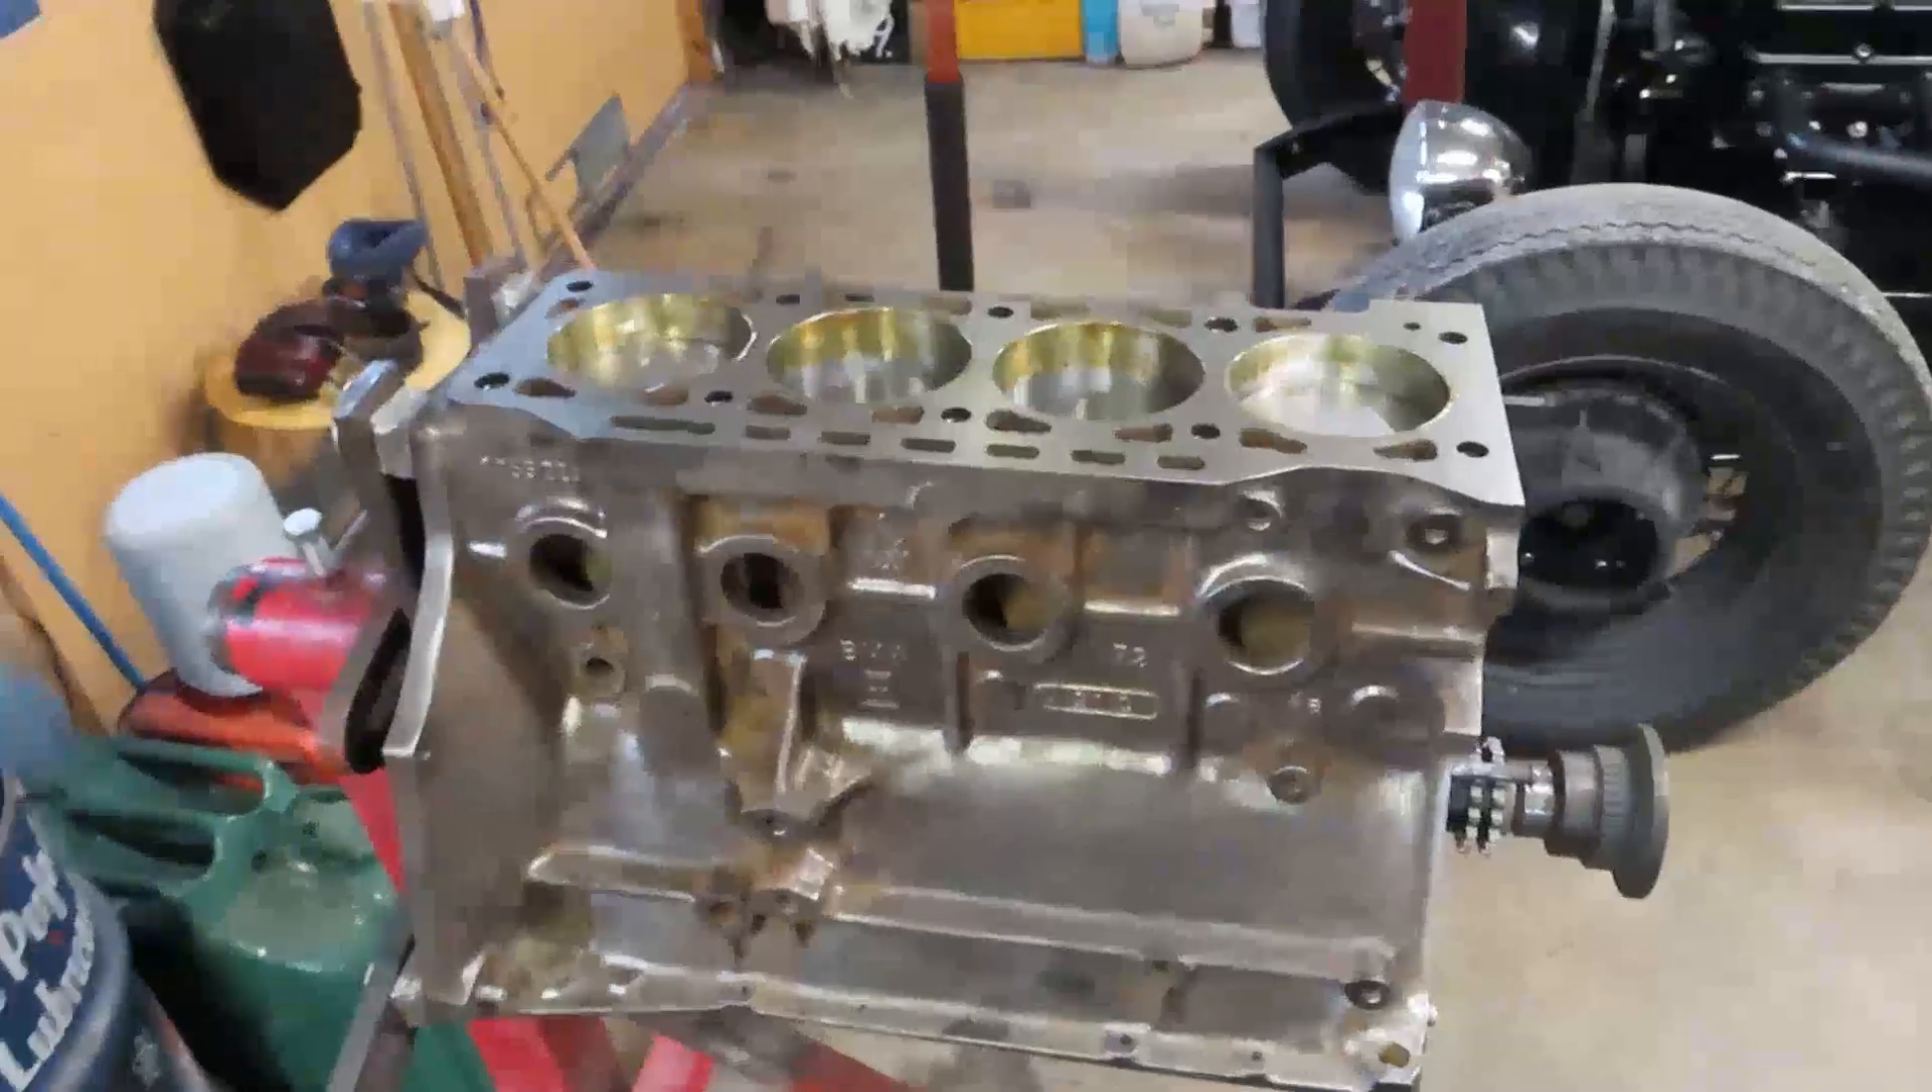Finally the pistons are inside the engine.